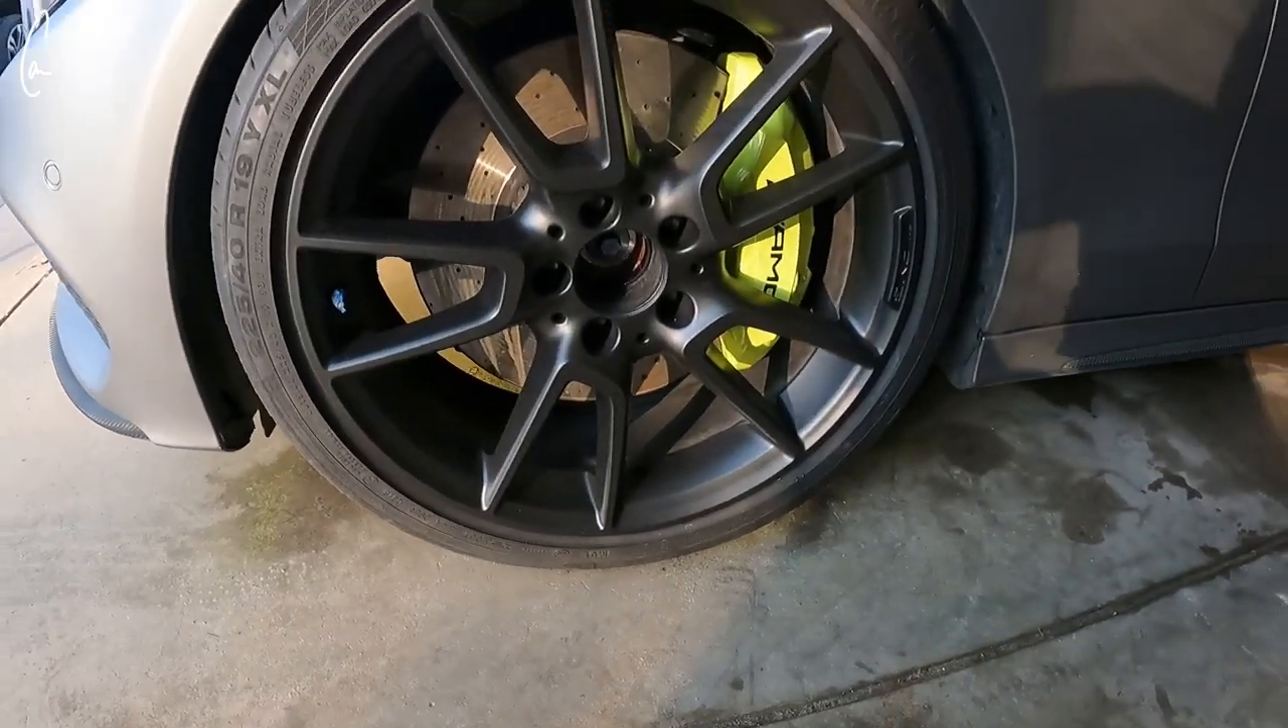I still have to put the center caps on but it's definitely a lot more flare.